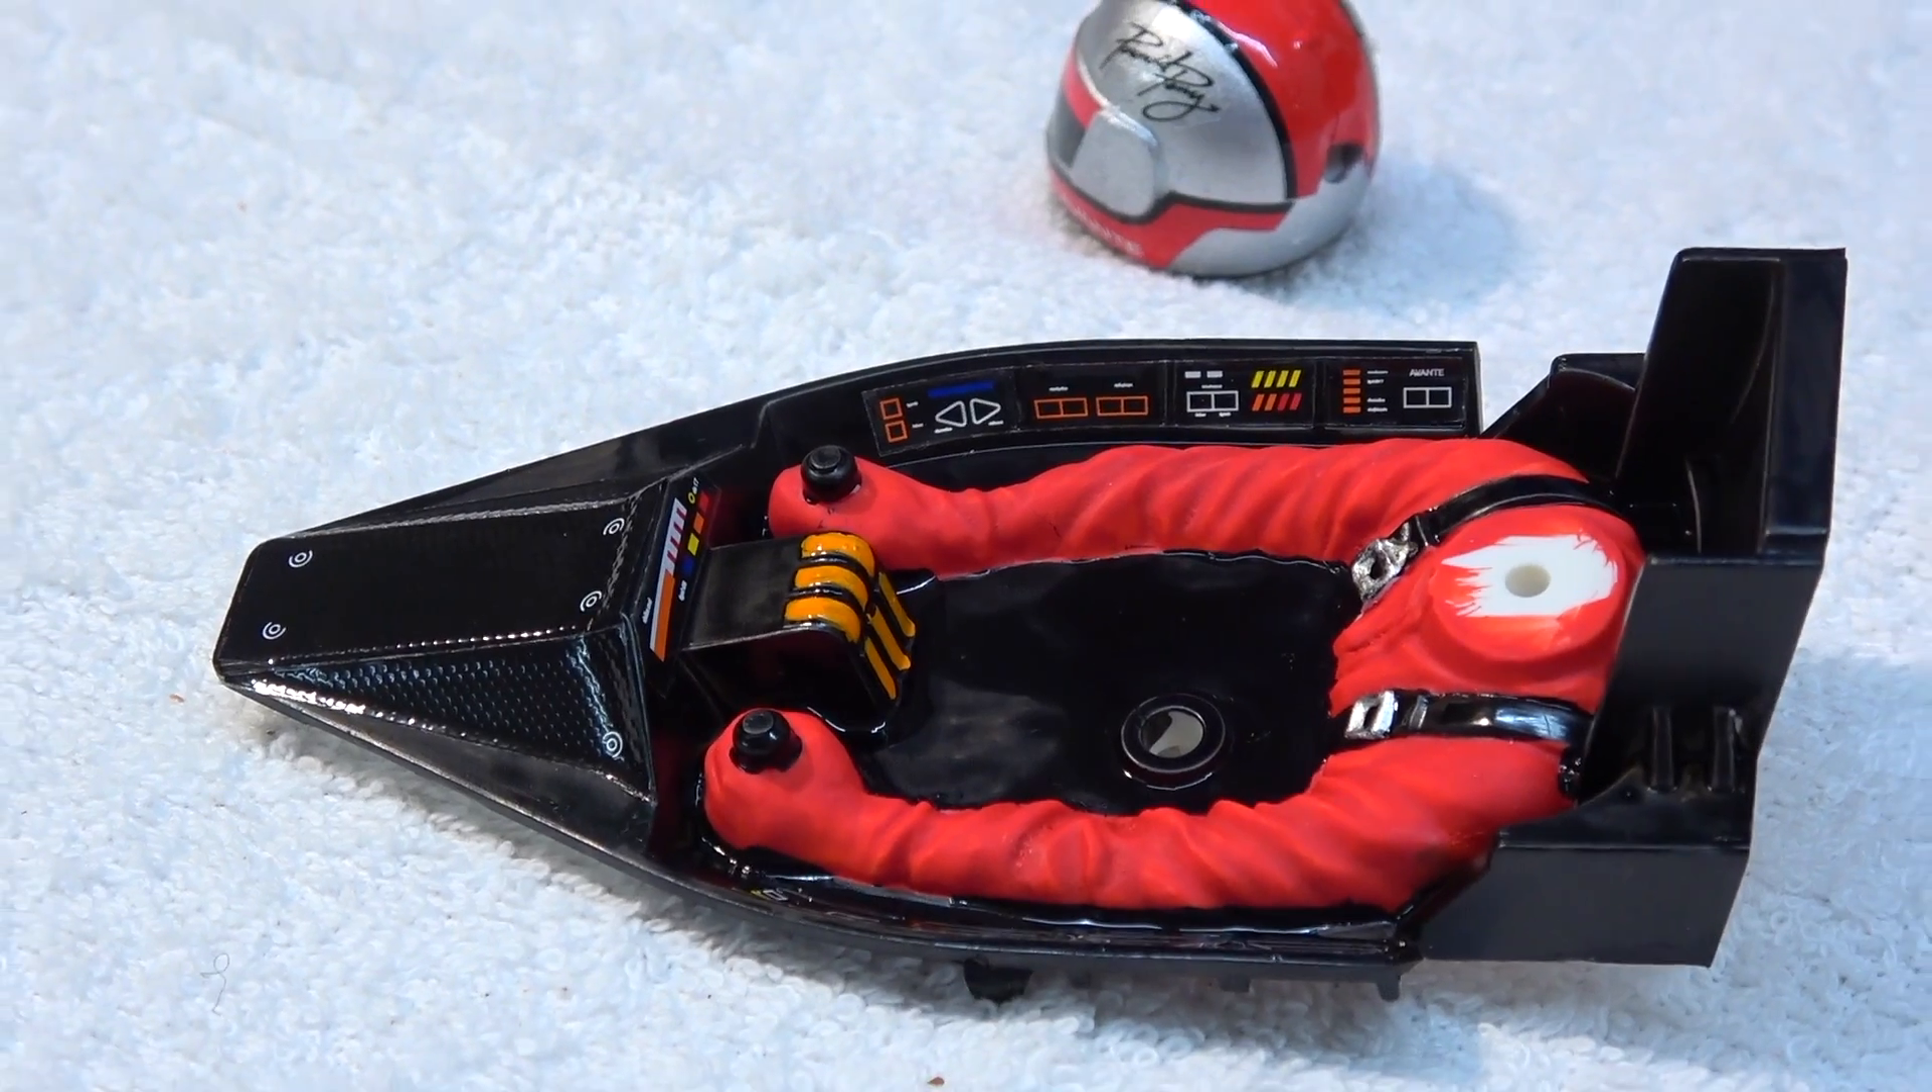Now everything is dry, all stickers are also applied on the cockpit and I can screw on the head on the body.